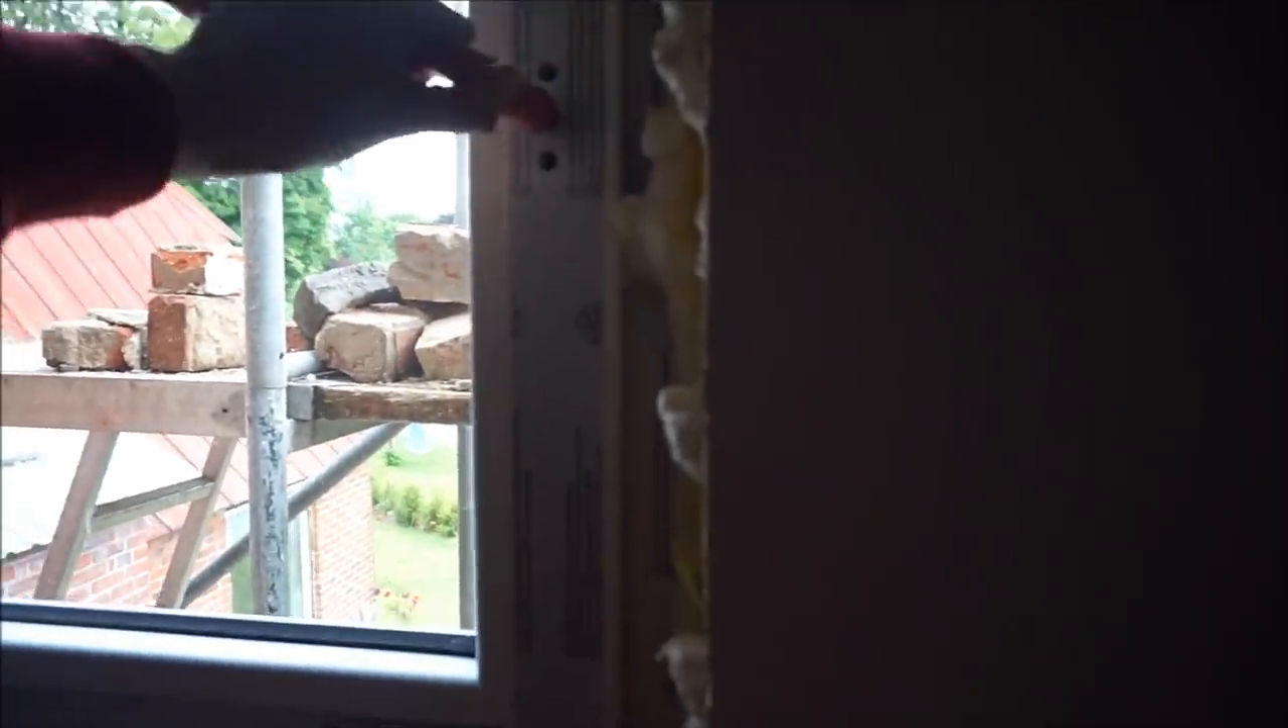Und wir haben auch ein Fenster drin, wie ihr seht.